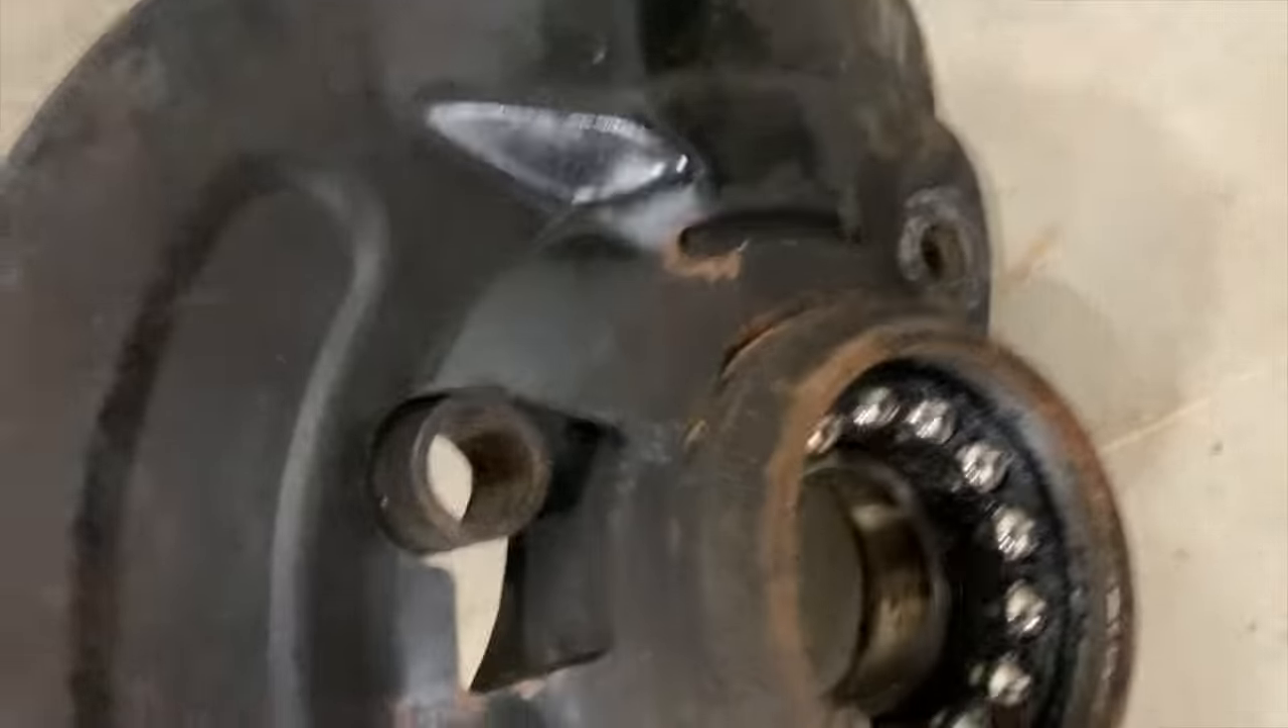As for the knuckle, there's still a bearing to have to press out. This particular bearing is still good.